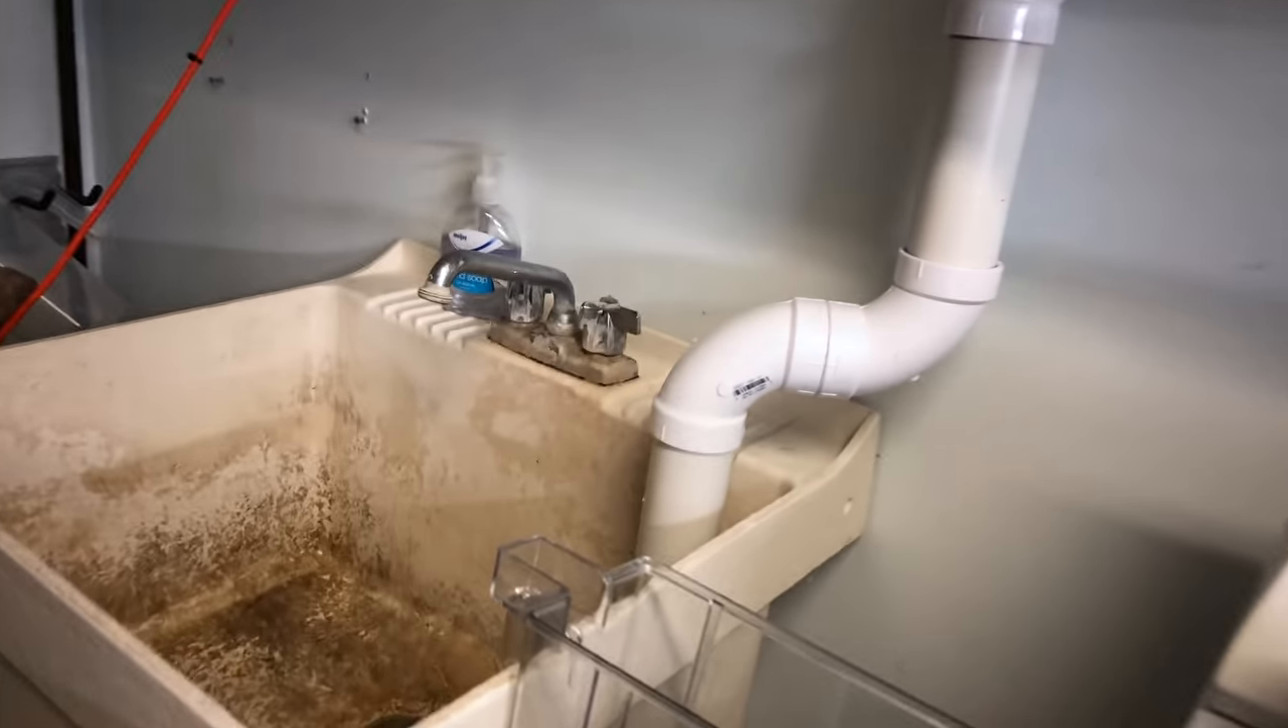All right so drain's finally finished got the end here plumbed up got a little slope for it to drain down and into the sink.